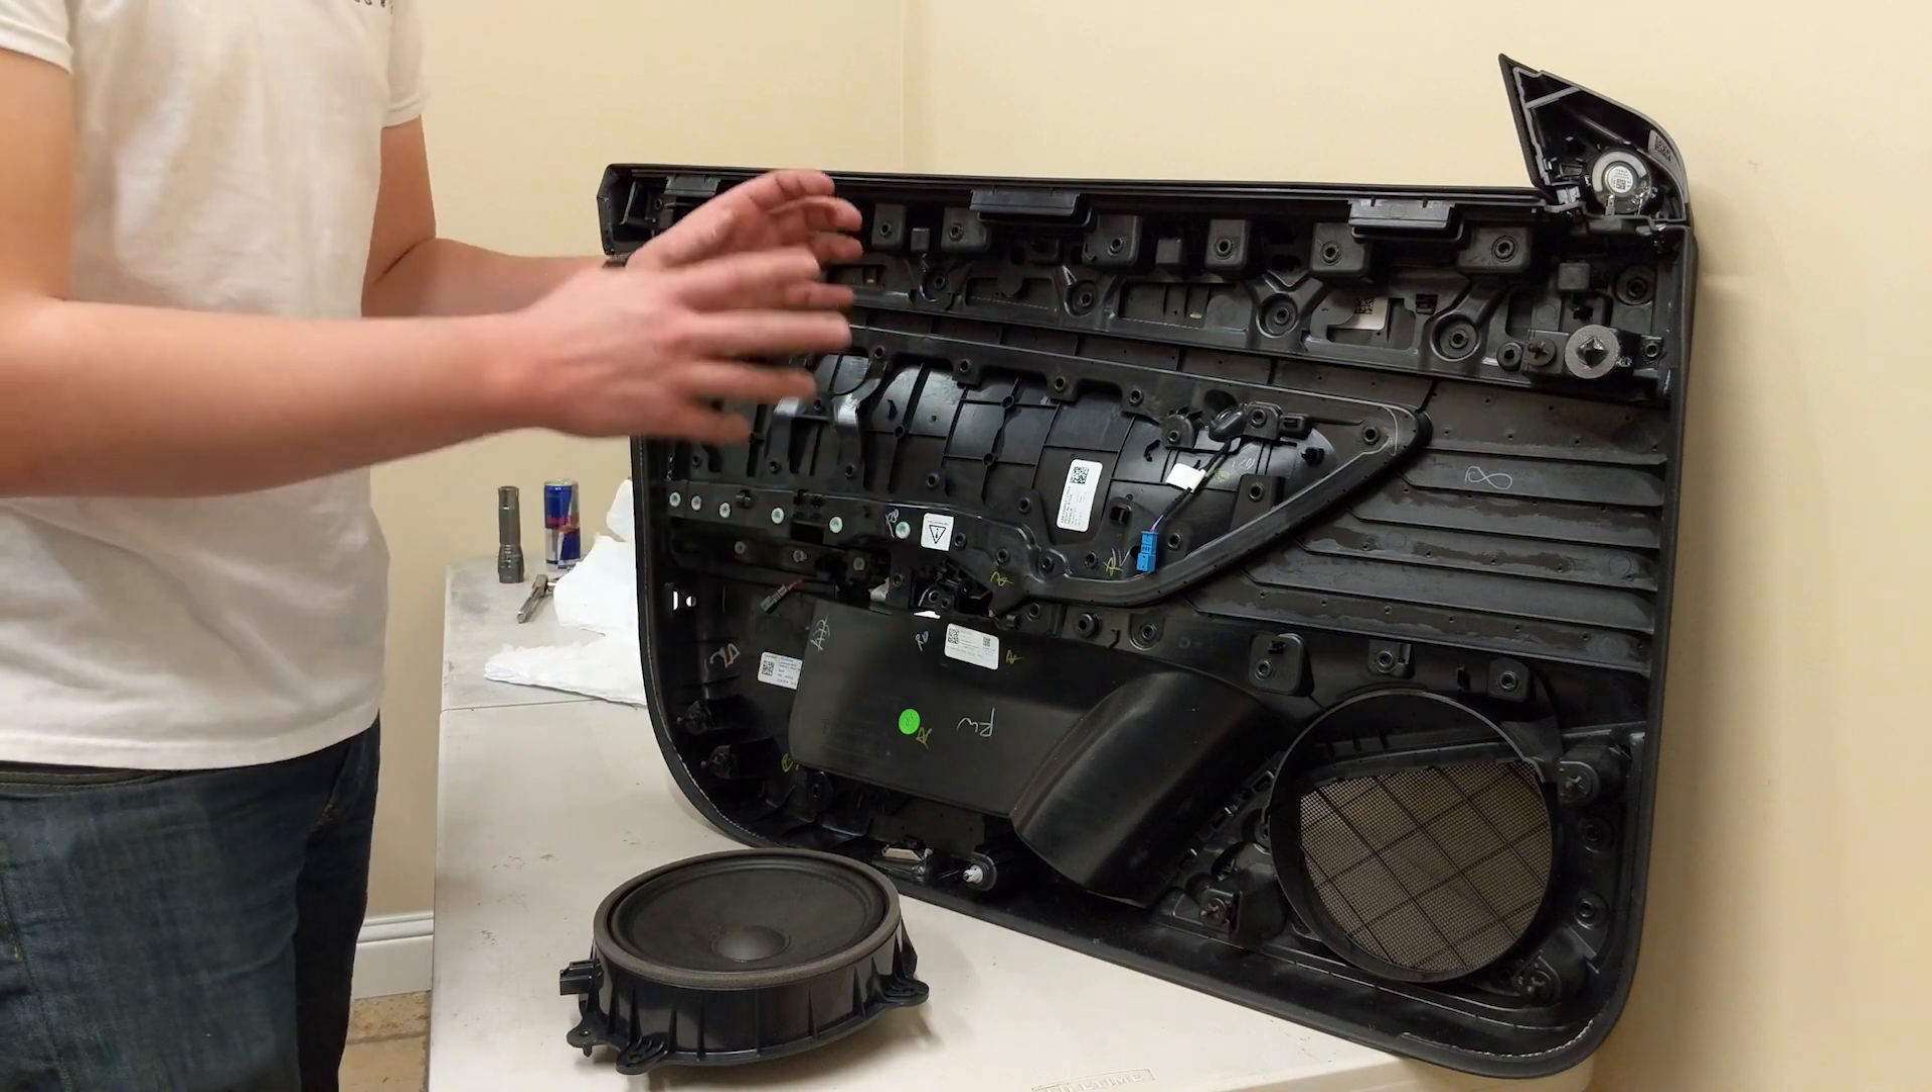Here we have the door panel removed and a few things of note.